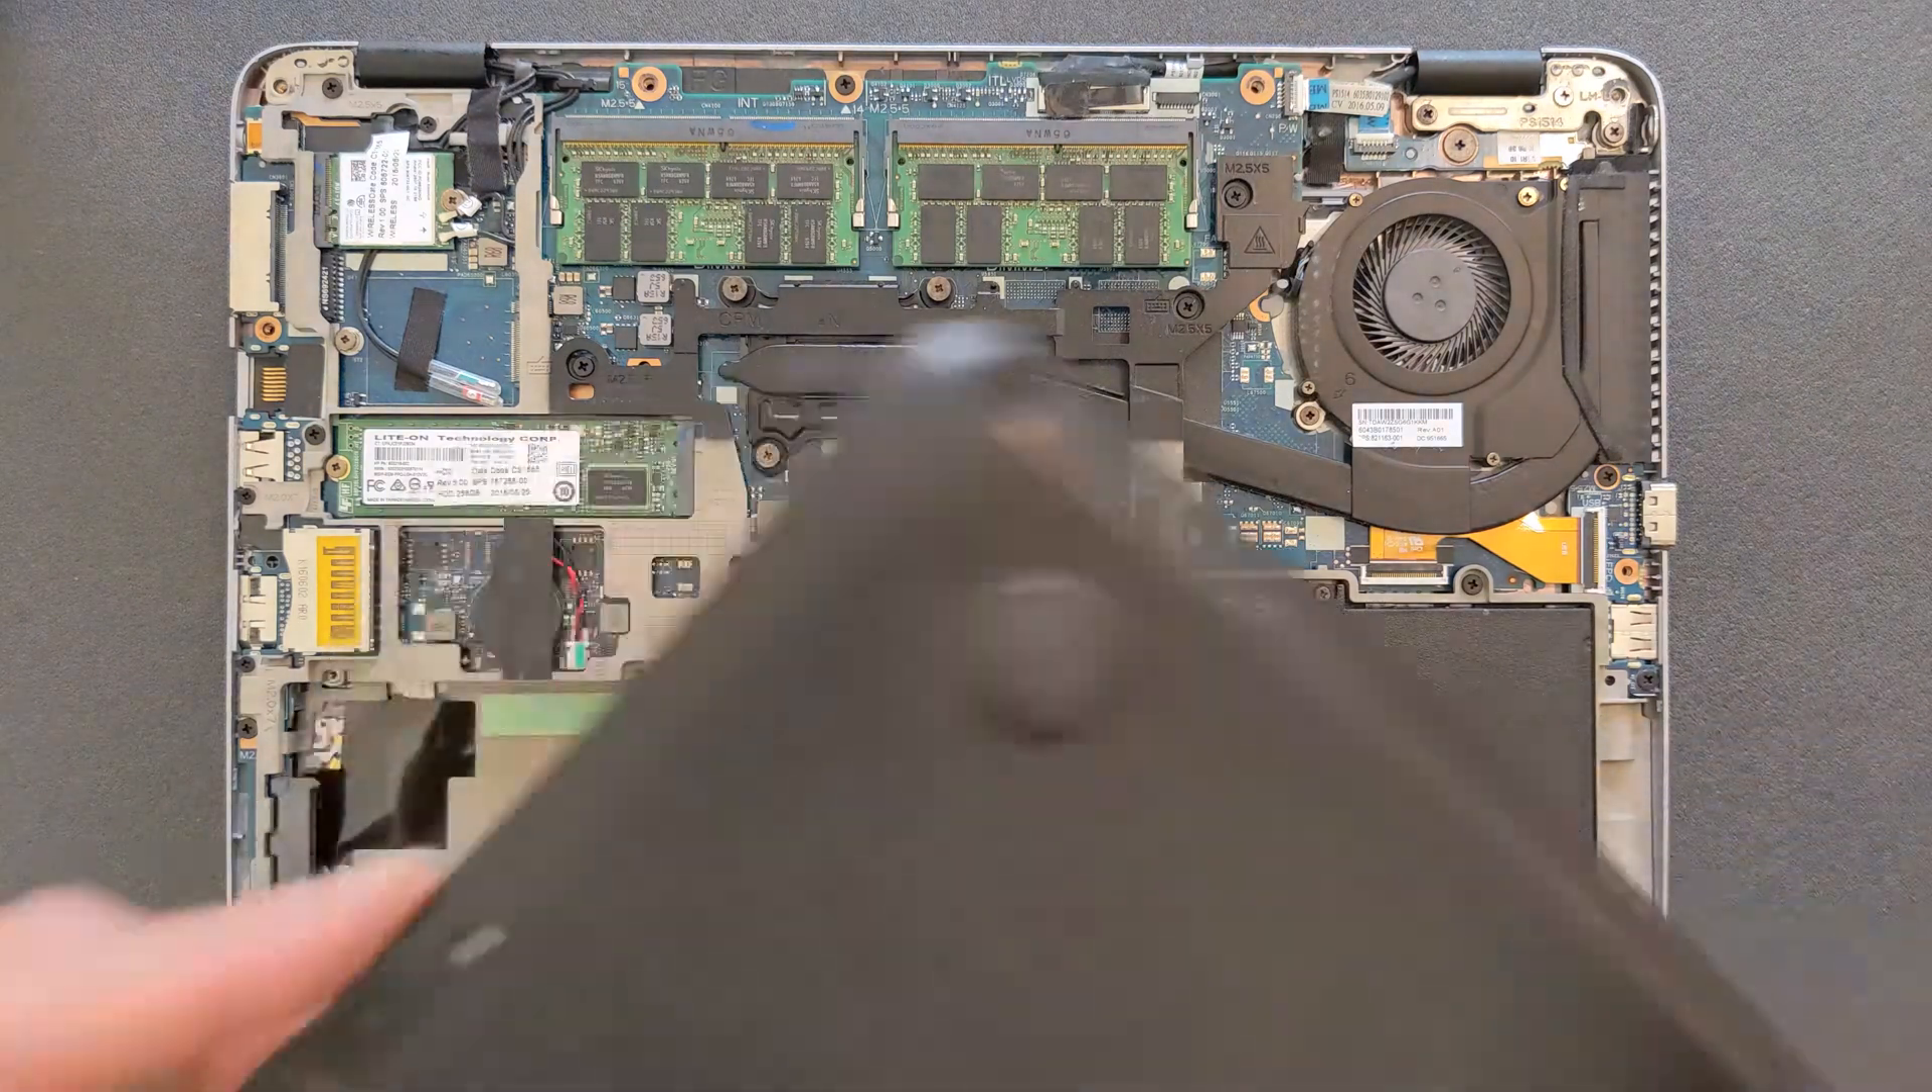That's it ram upgrading is done all left to do now is uh put your back panel back again.